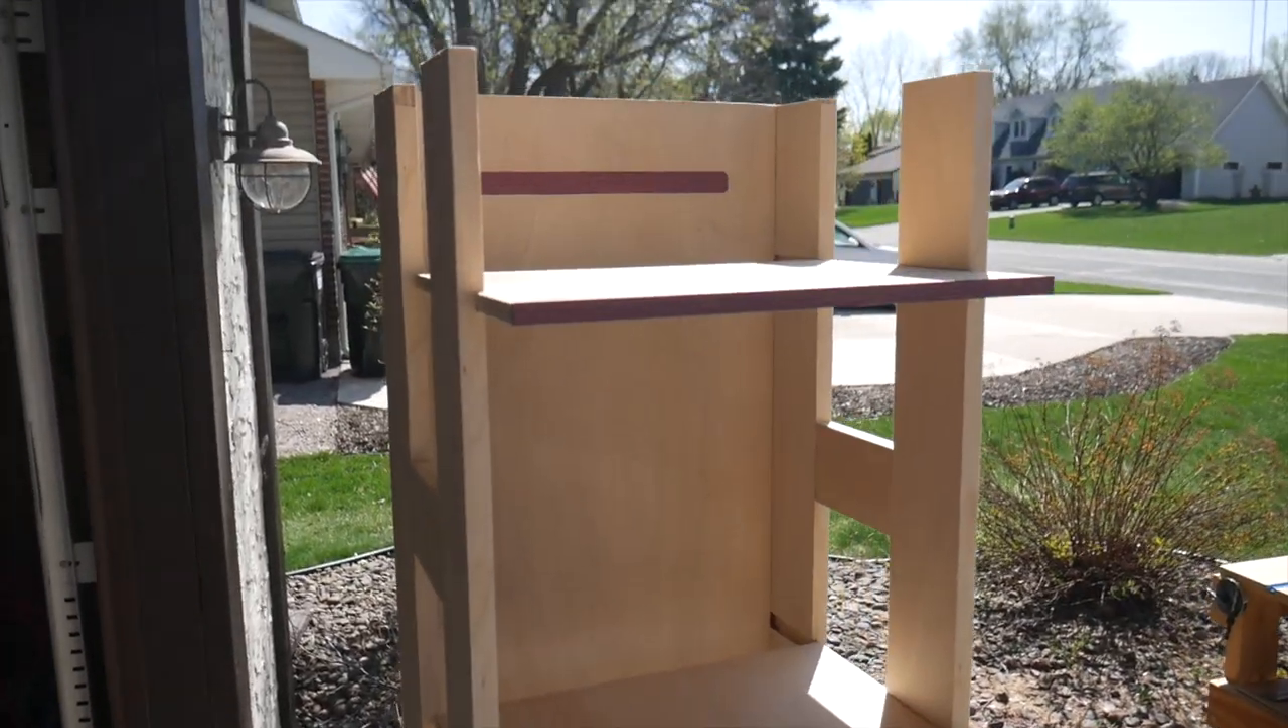But here you can see the shelves just temporarily set in there with the purple heart fronts and you can see with the inlay there it's giving a really nice look.